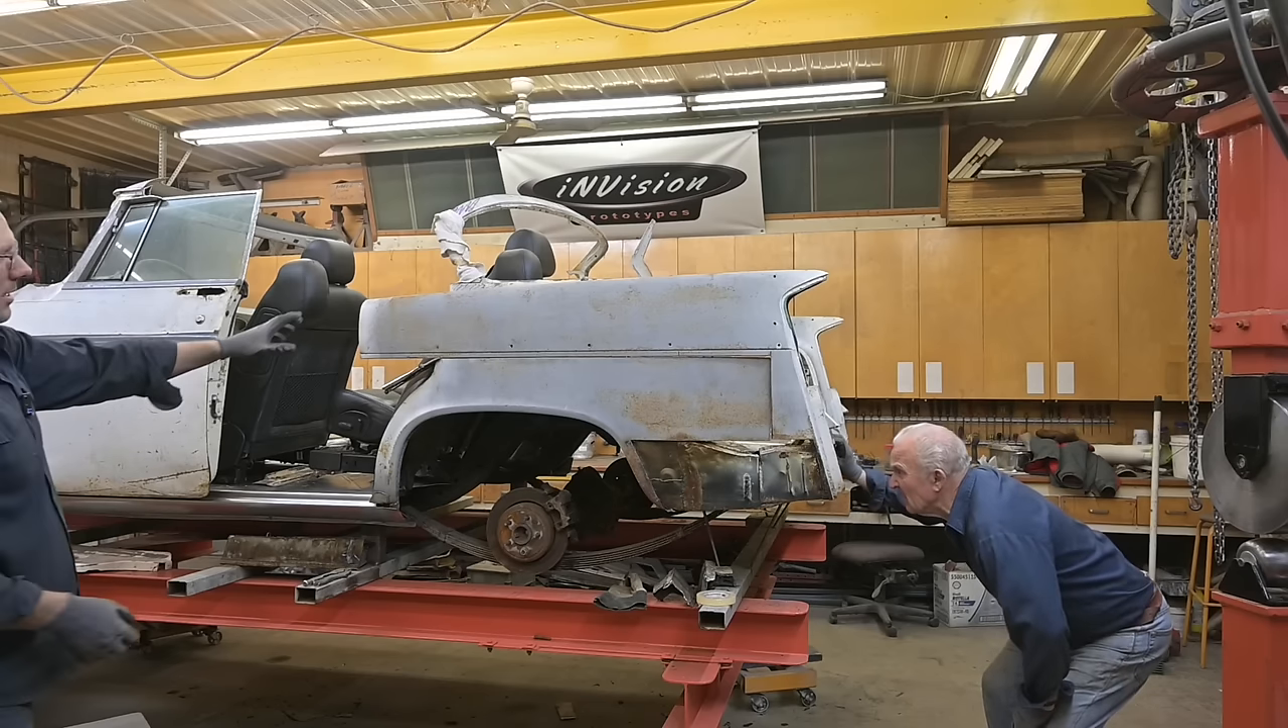We have a bit of a gap here to fill. And a tail light and a bumper missing.